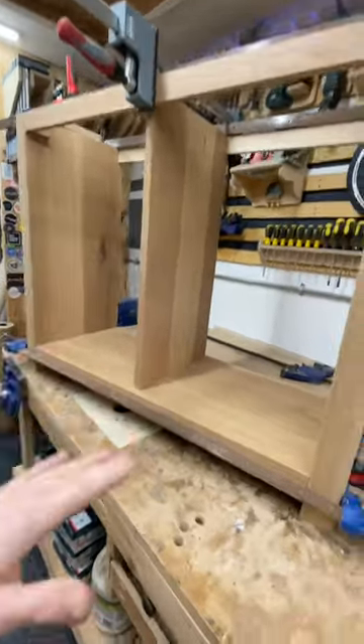I have got it all glued up and assembled, the main carcass anyway.